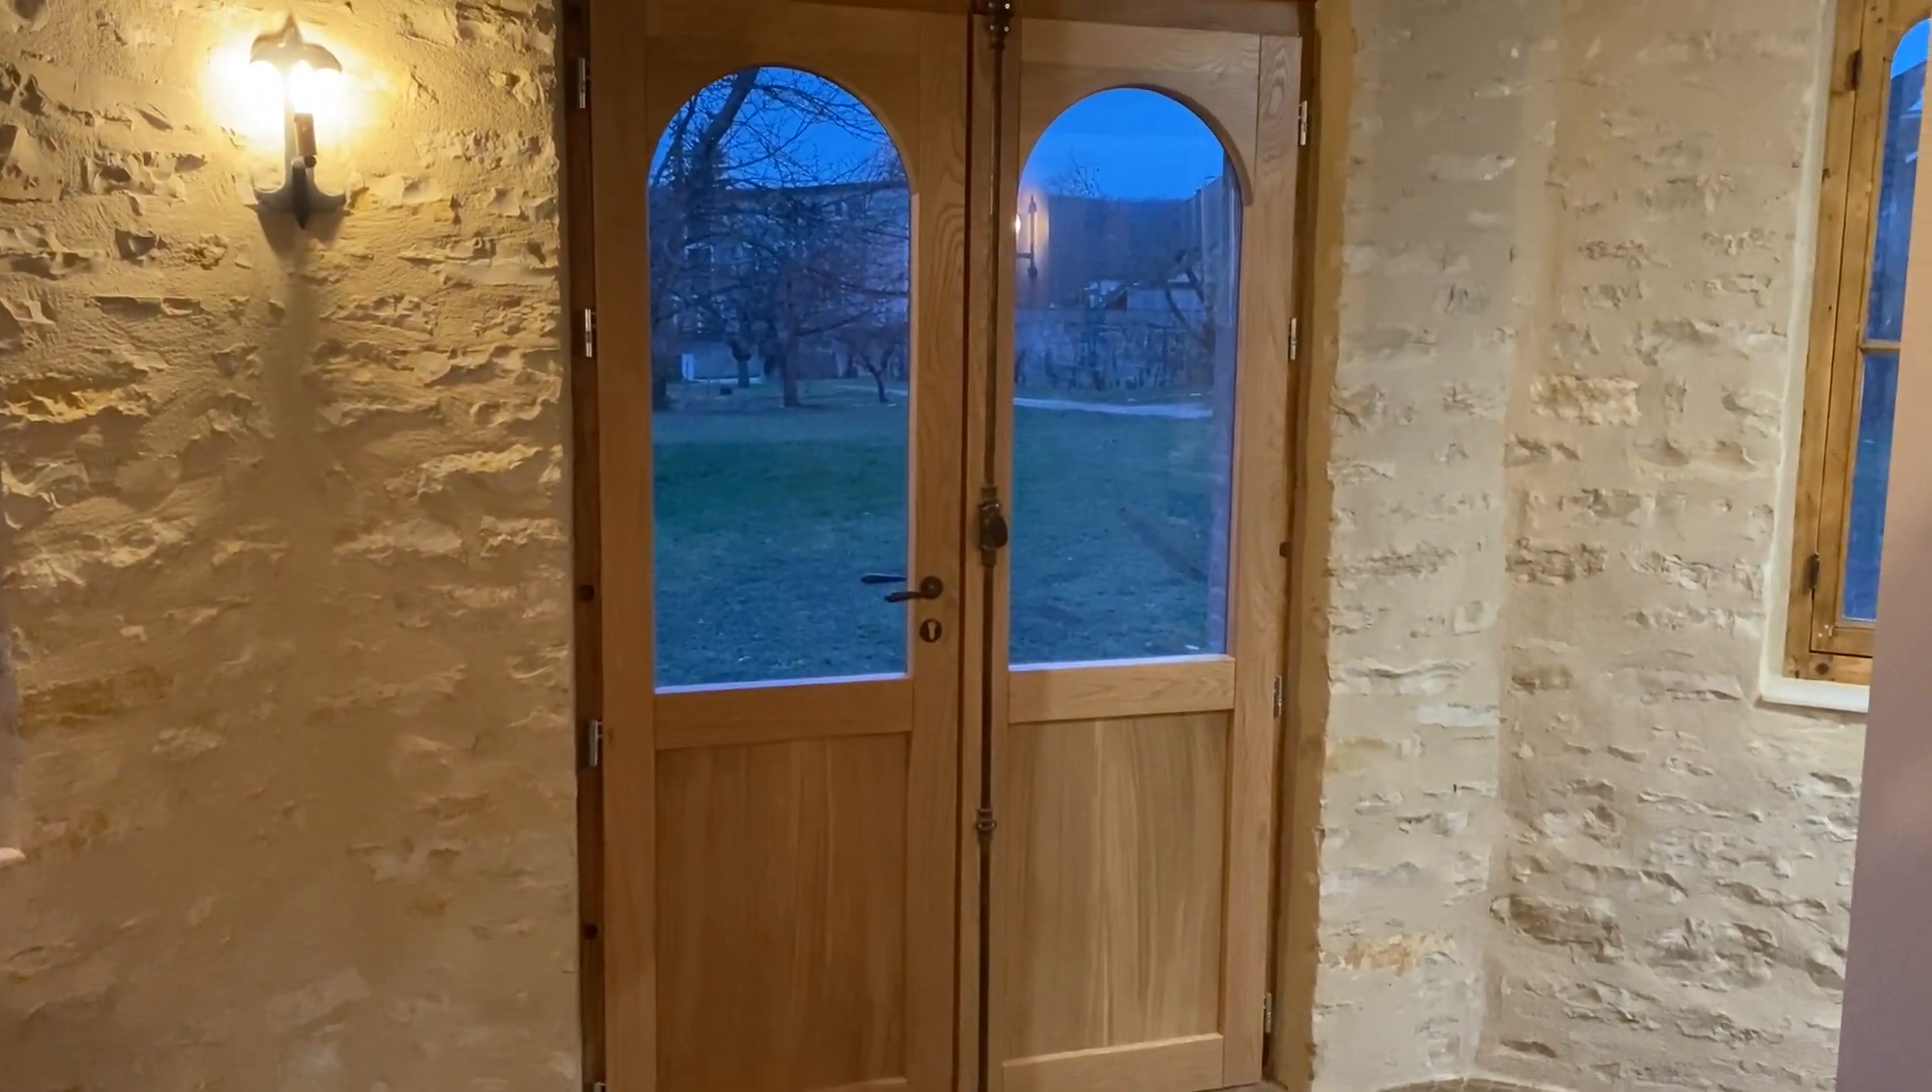Et voilà, le résultat, une fois la porte posée.